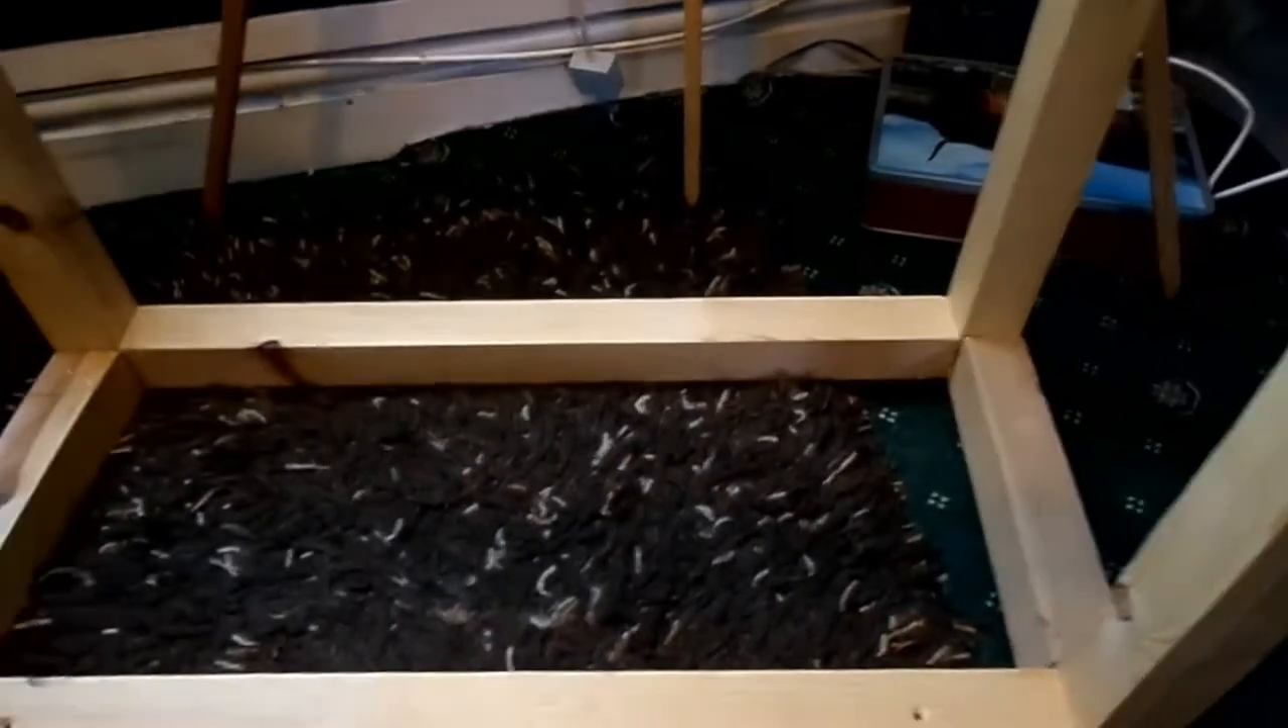Okay so I've just built this frame.